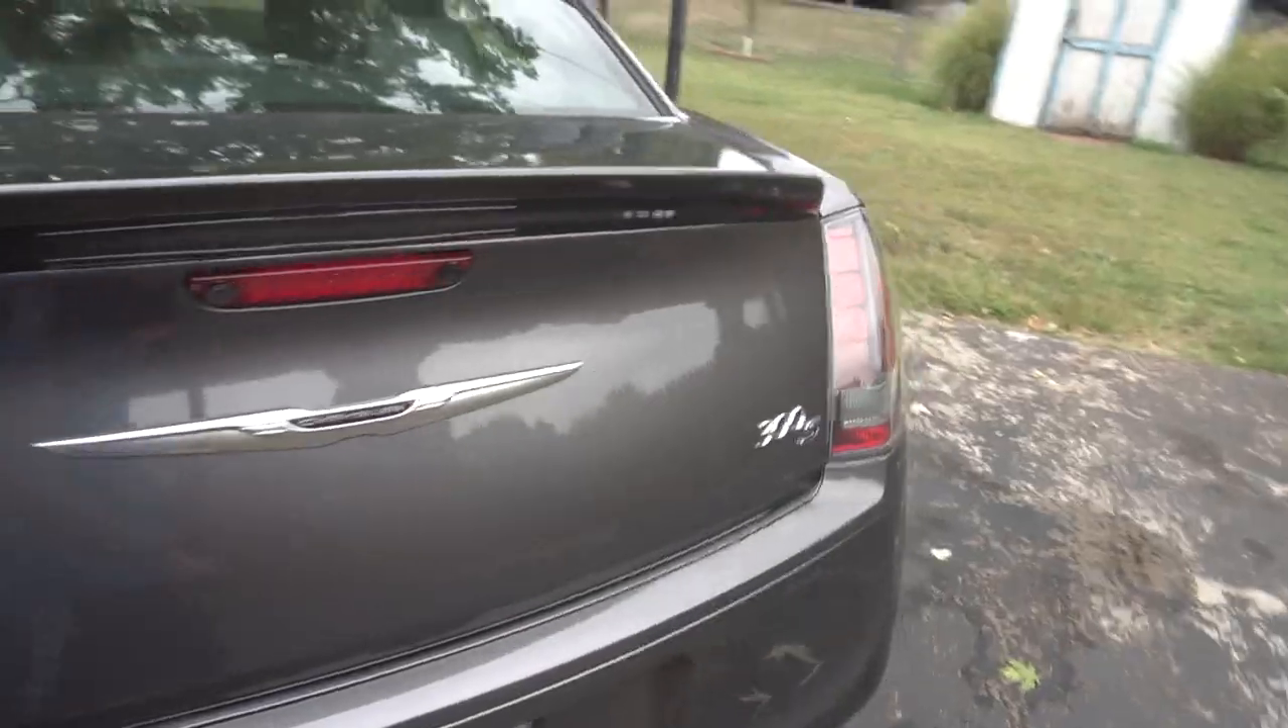All right guys we are done with the trunk lid spoiler.